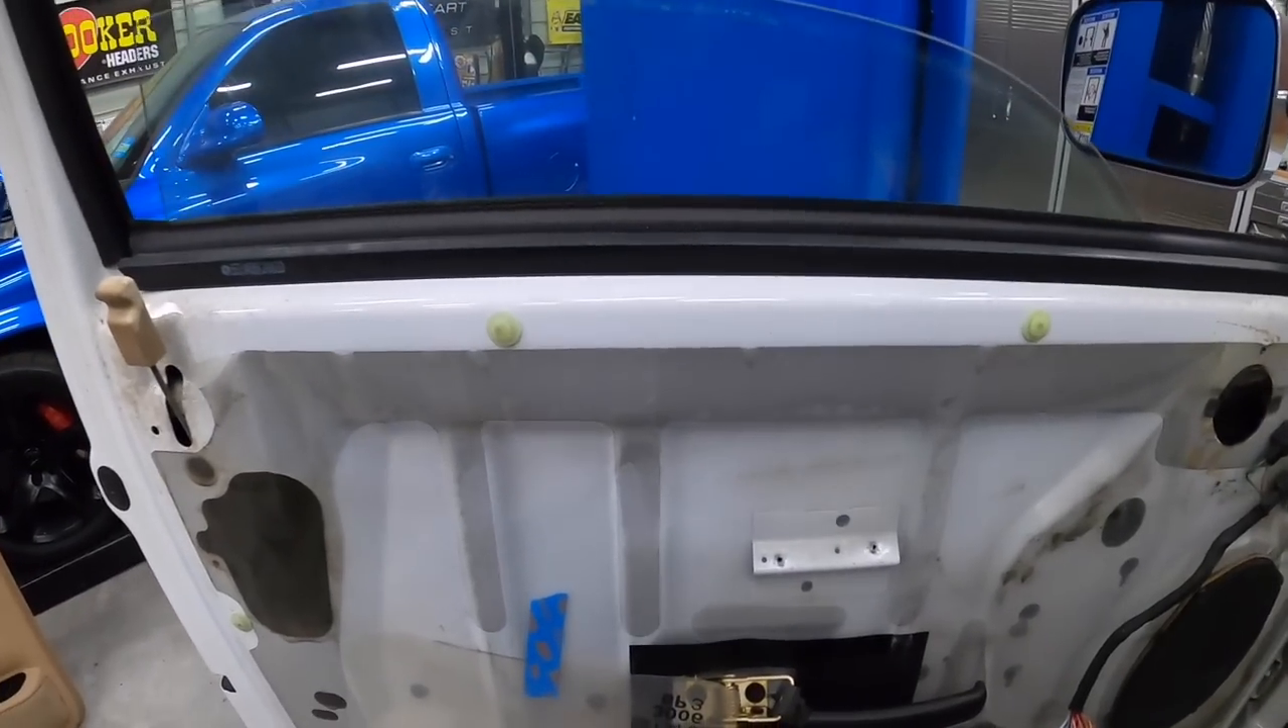Okay, so I obviously got the door panel off and it came off in one piece, which was nice.